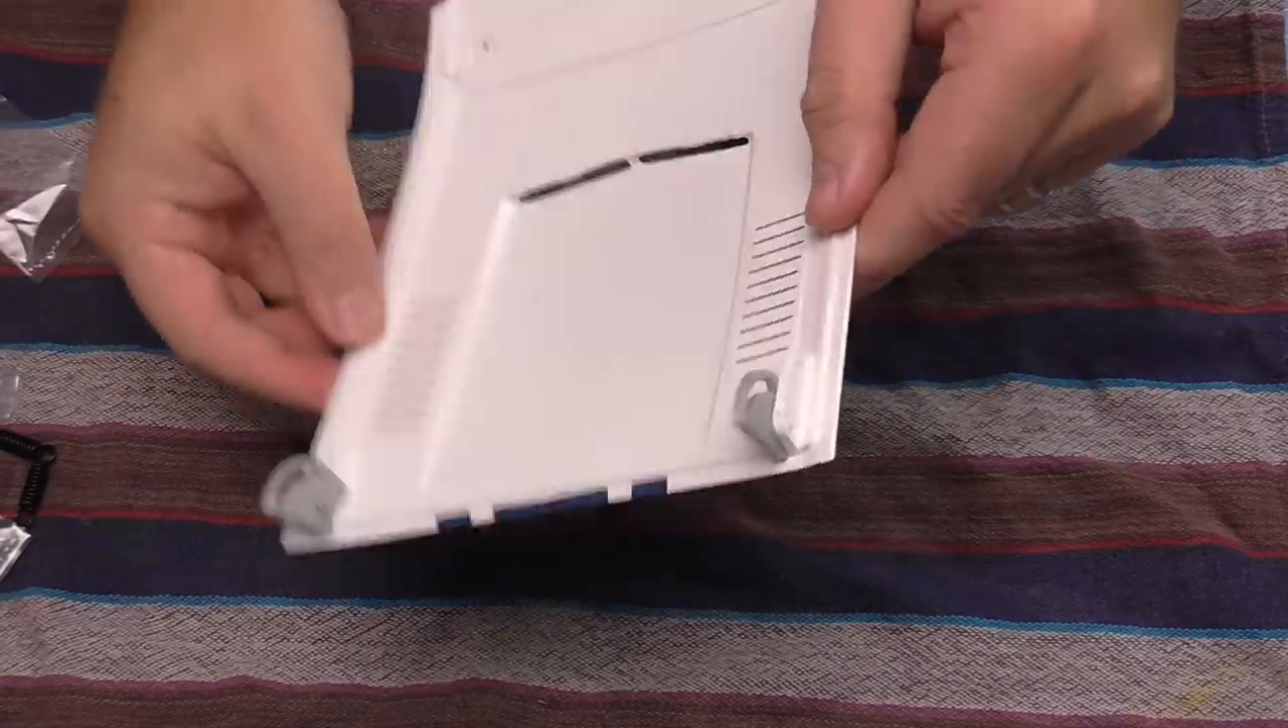Get that all the way in and there we go that's the rear hinges in place there.